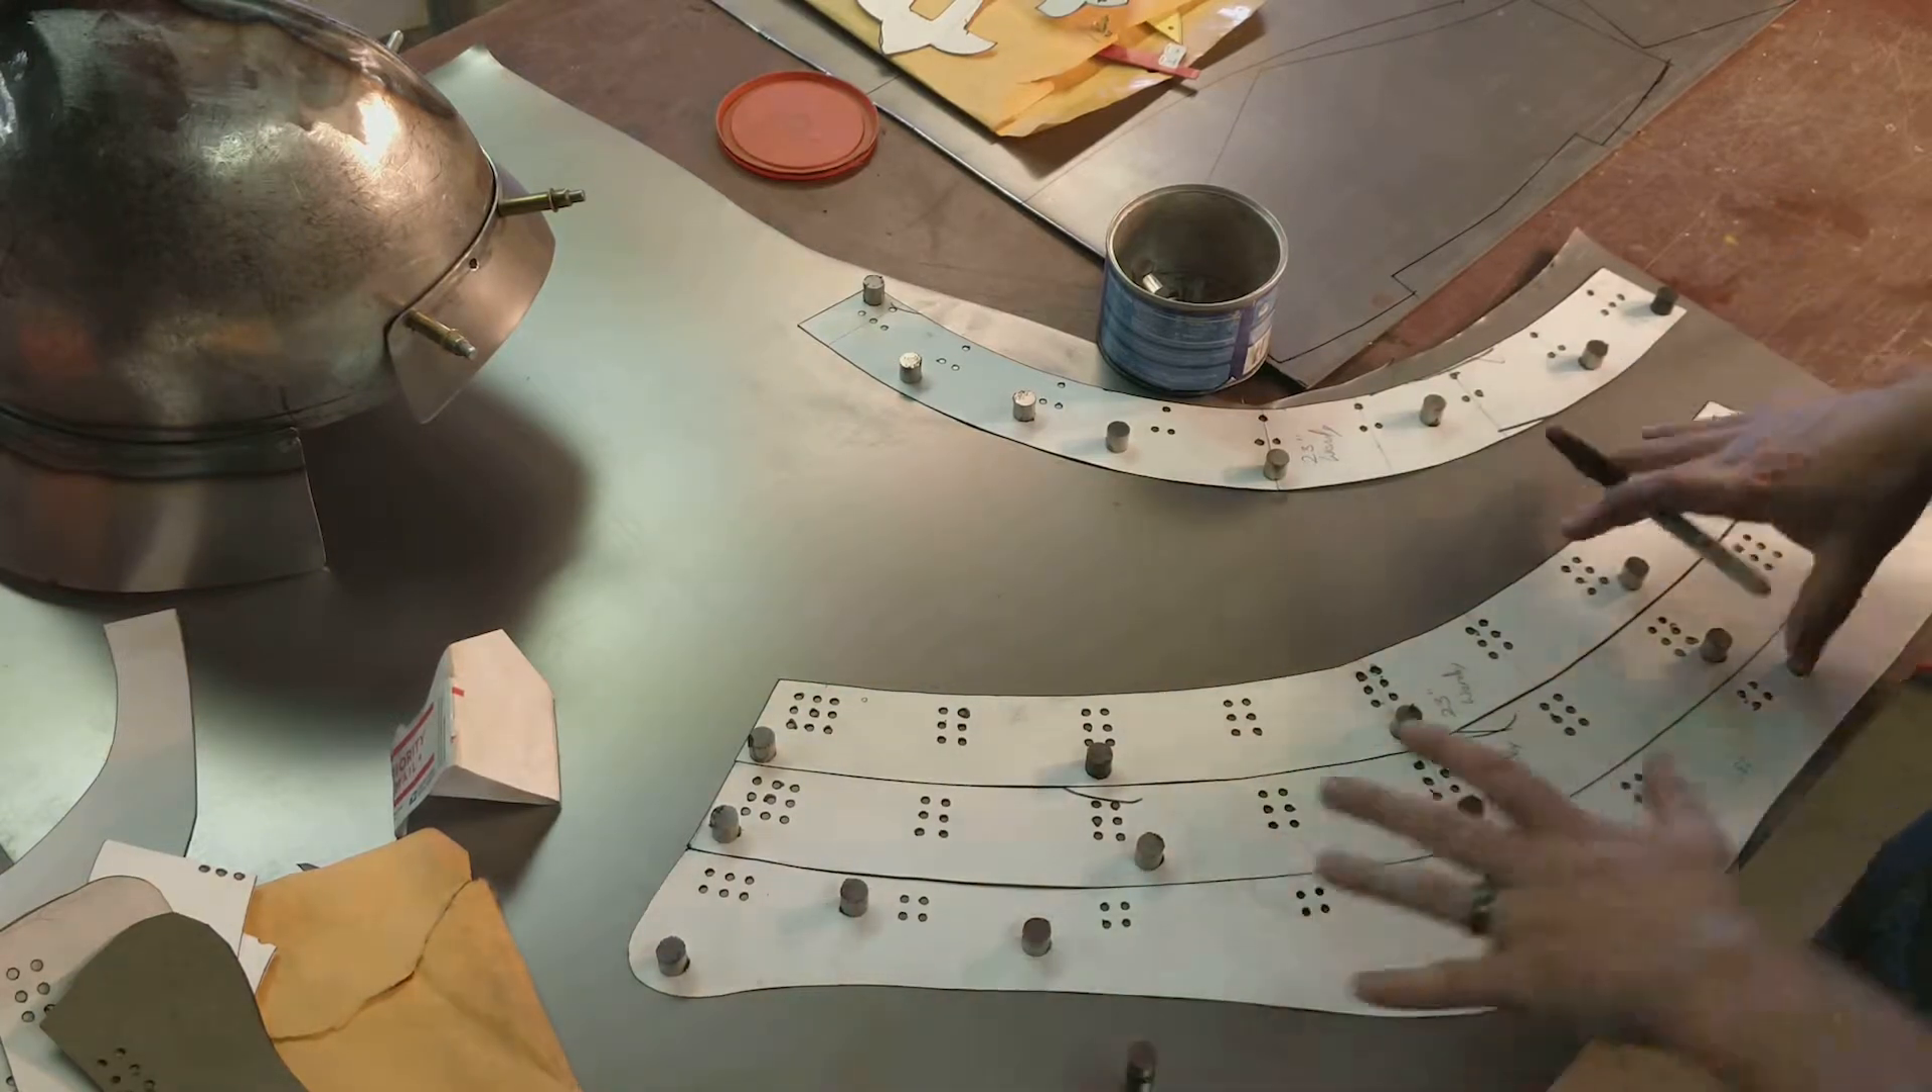And so these pieces actually are cut off from one another so that they nest perfectly together.